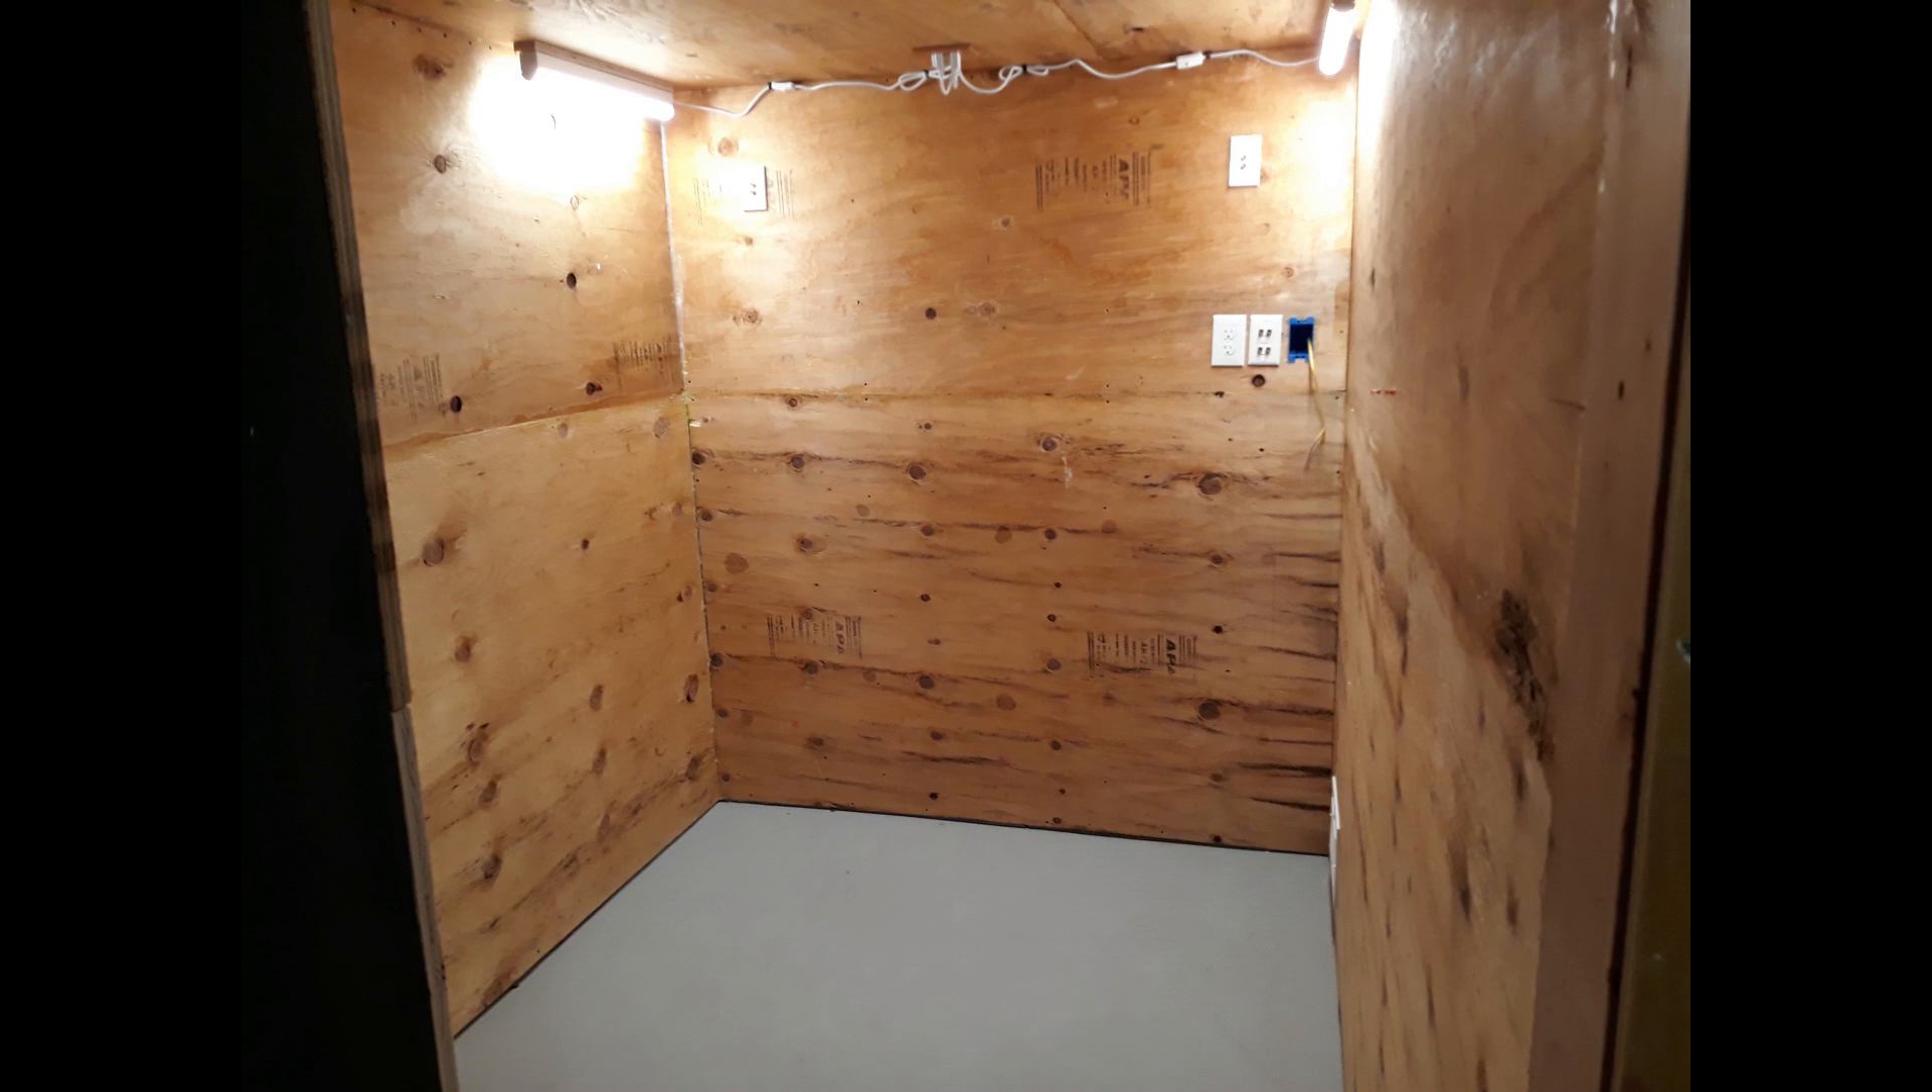All the sheathing where it comes together it butts together.